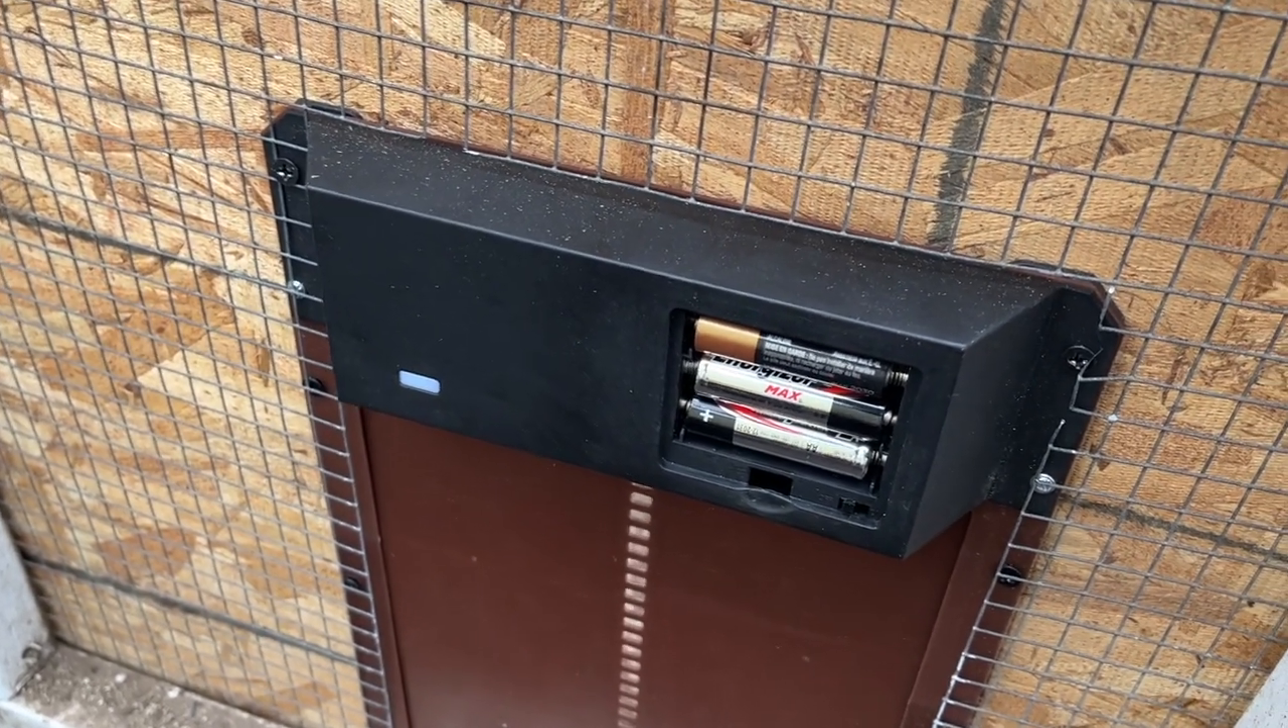And so all three batteries are in, takes three AA batteries.